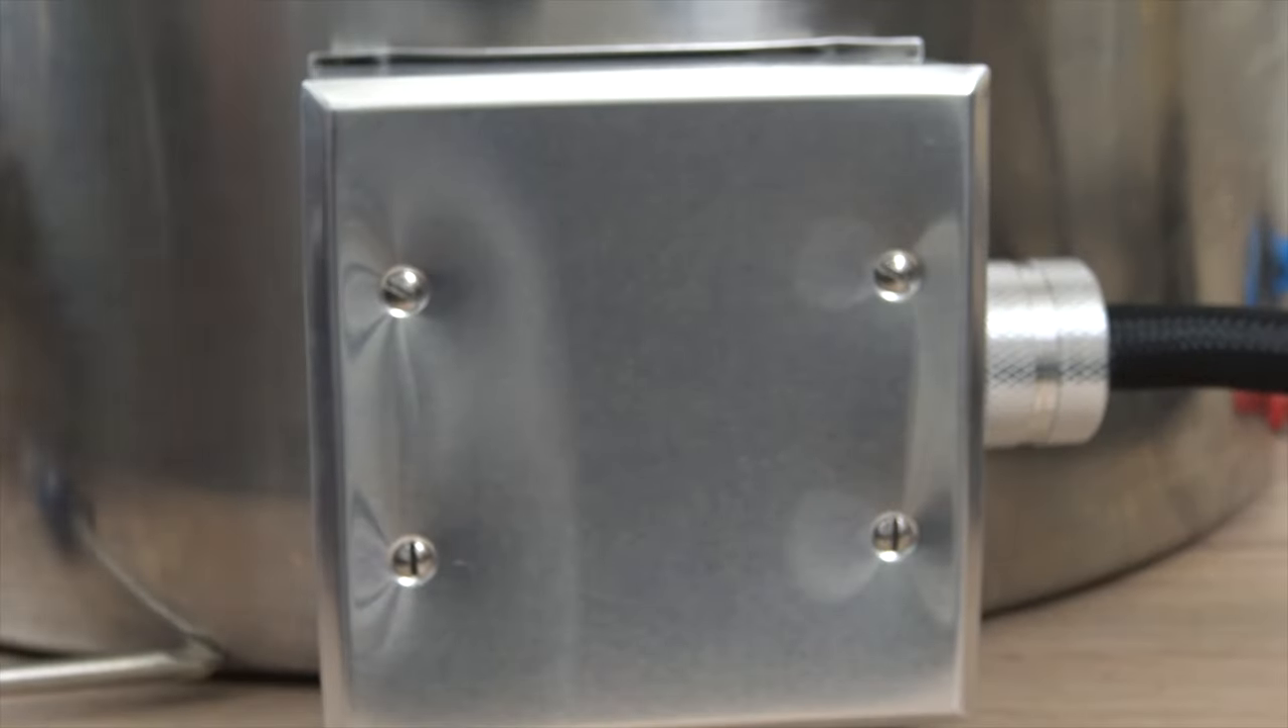Lastly, I closed off the waterproof two-gang box with the metal blank cover.